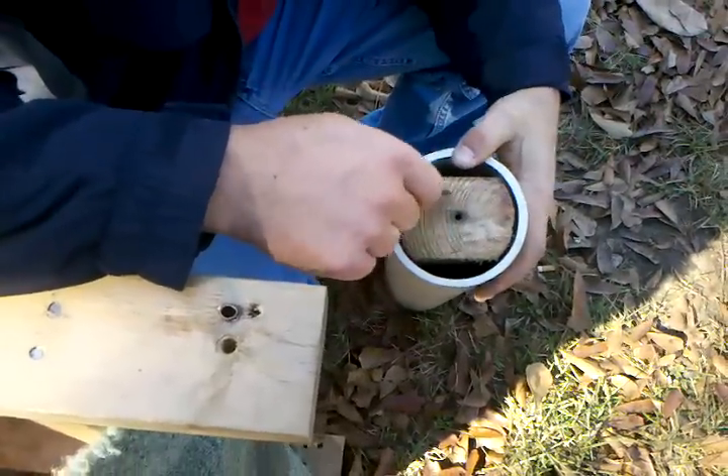I've got a piece of landscaping timber inside. You can see it doesn't fit exactly in here.